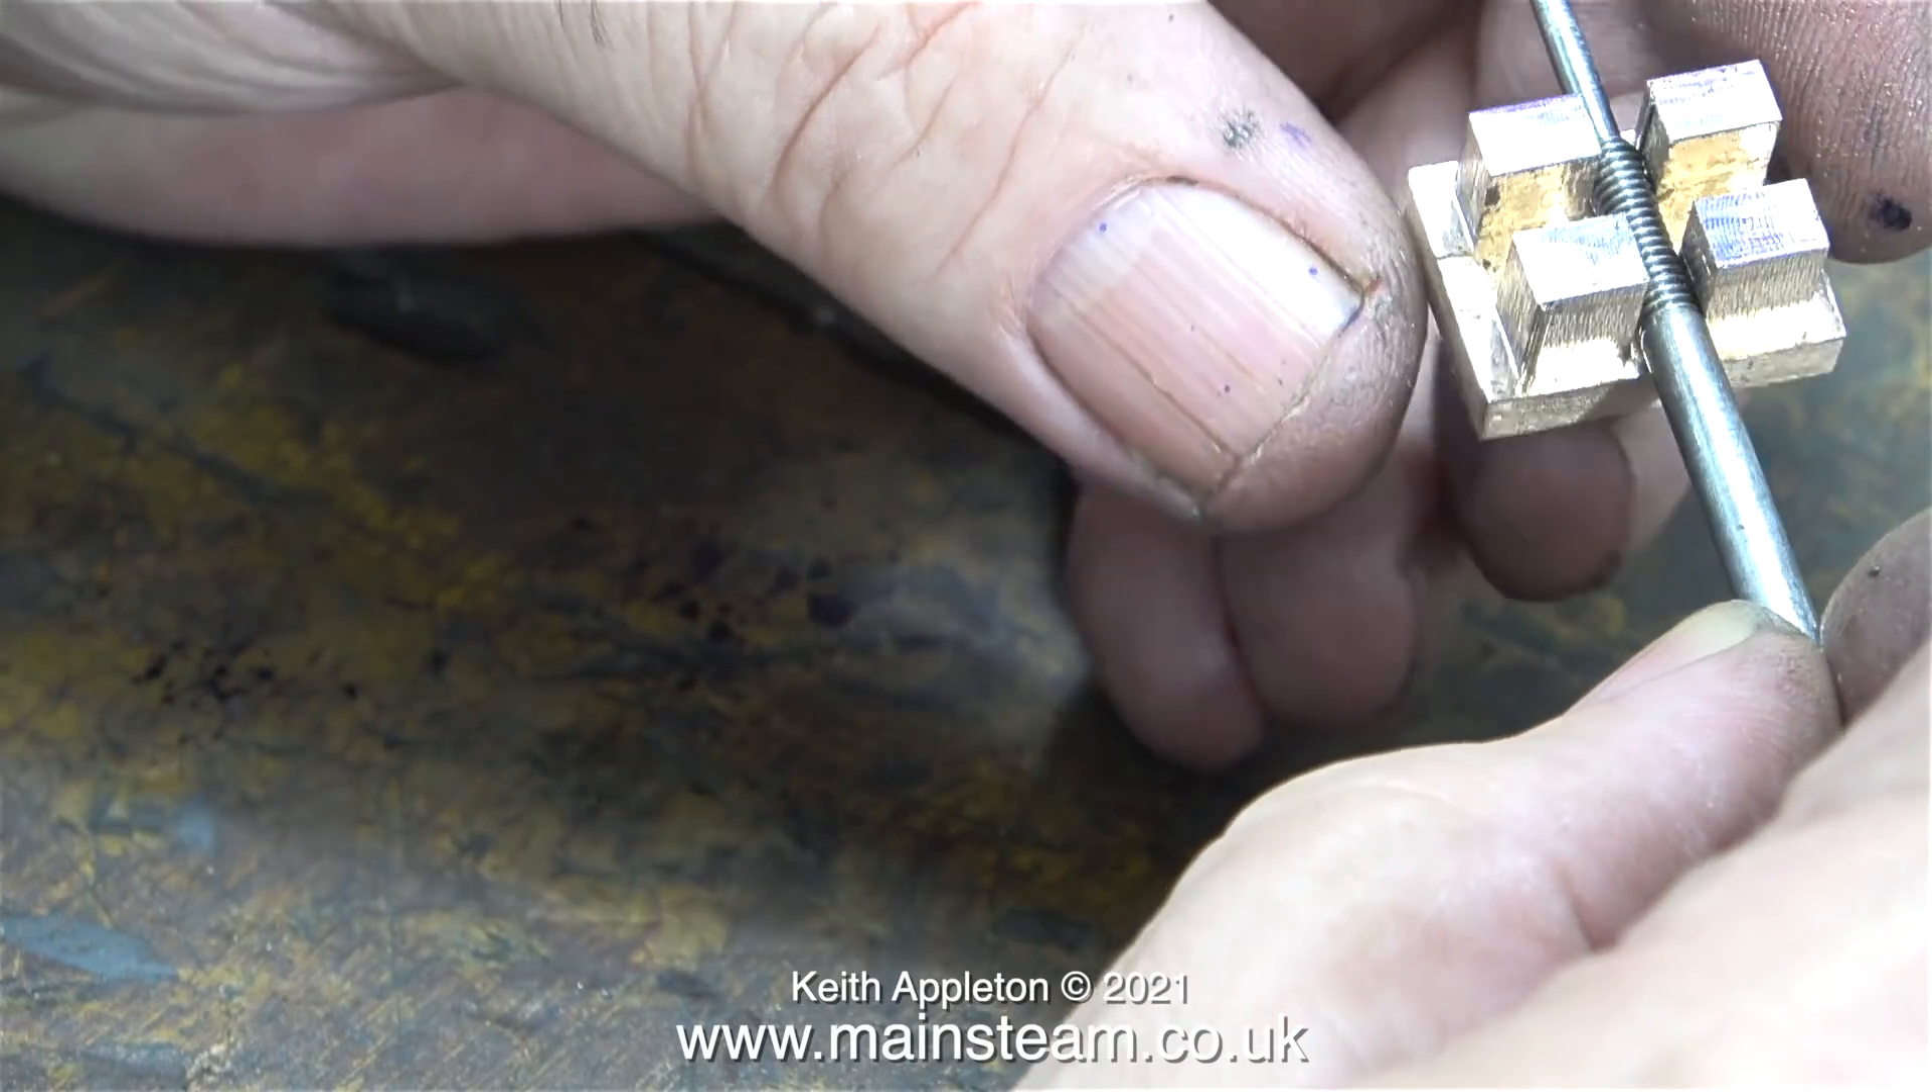And then I tried a test fit of the valve rod in the valve itself and everything's okay.